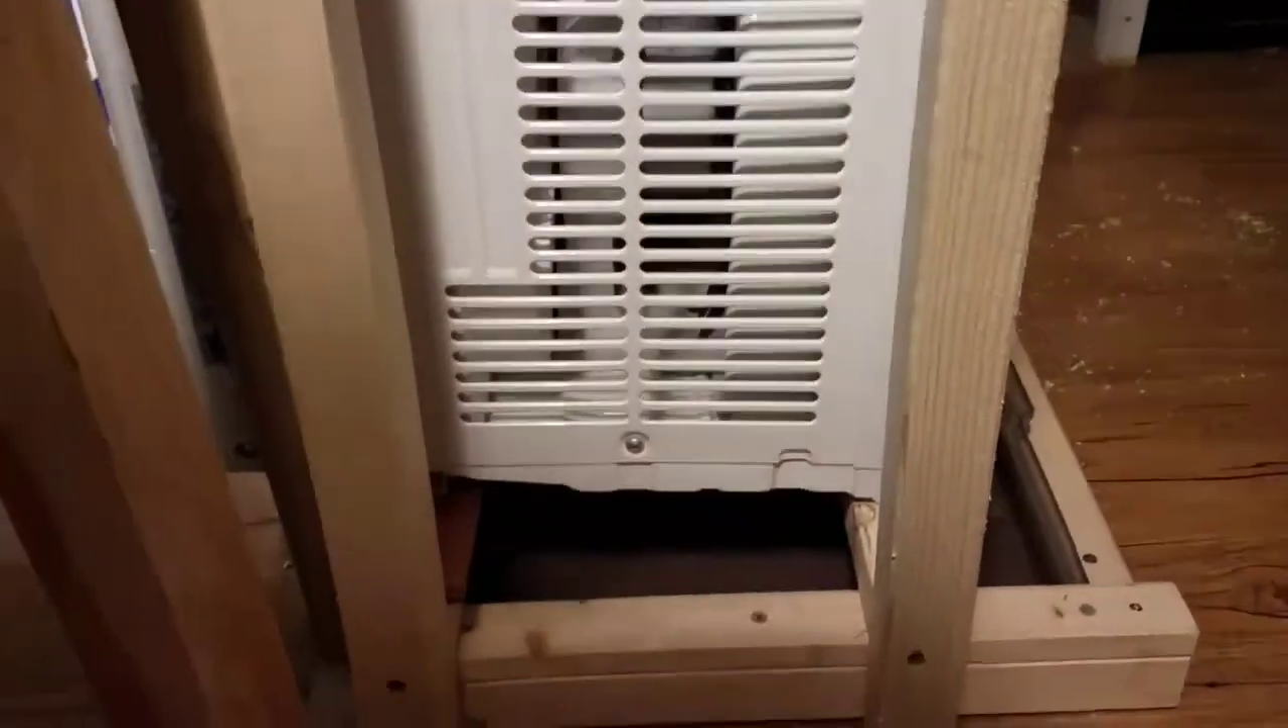Here's the unit sitting in the framing right now.